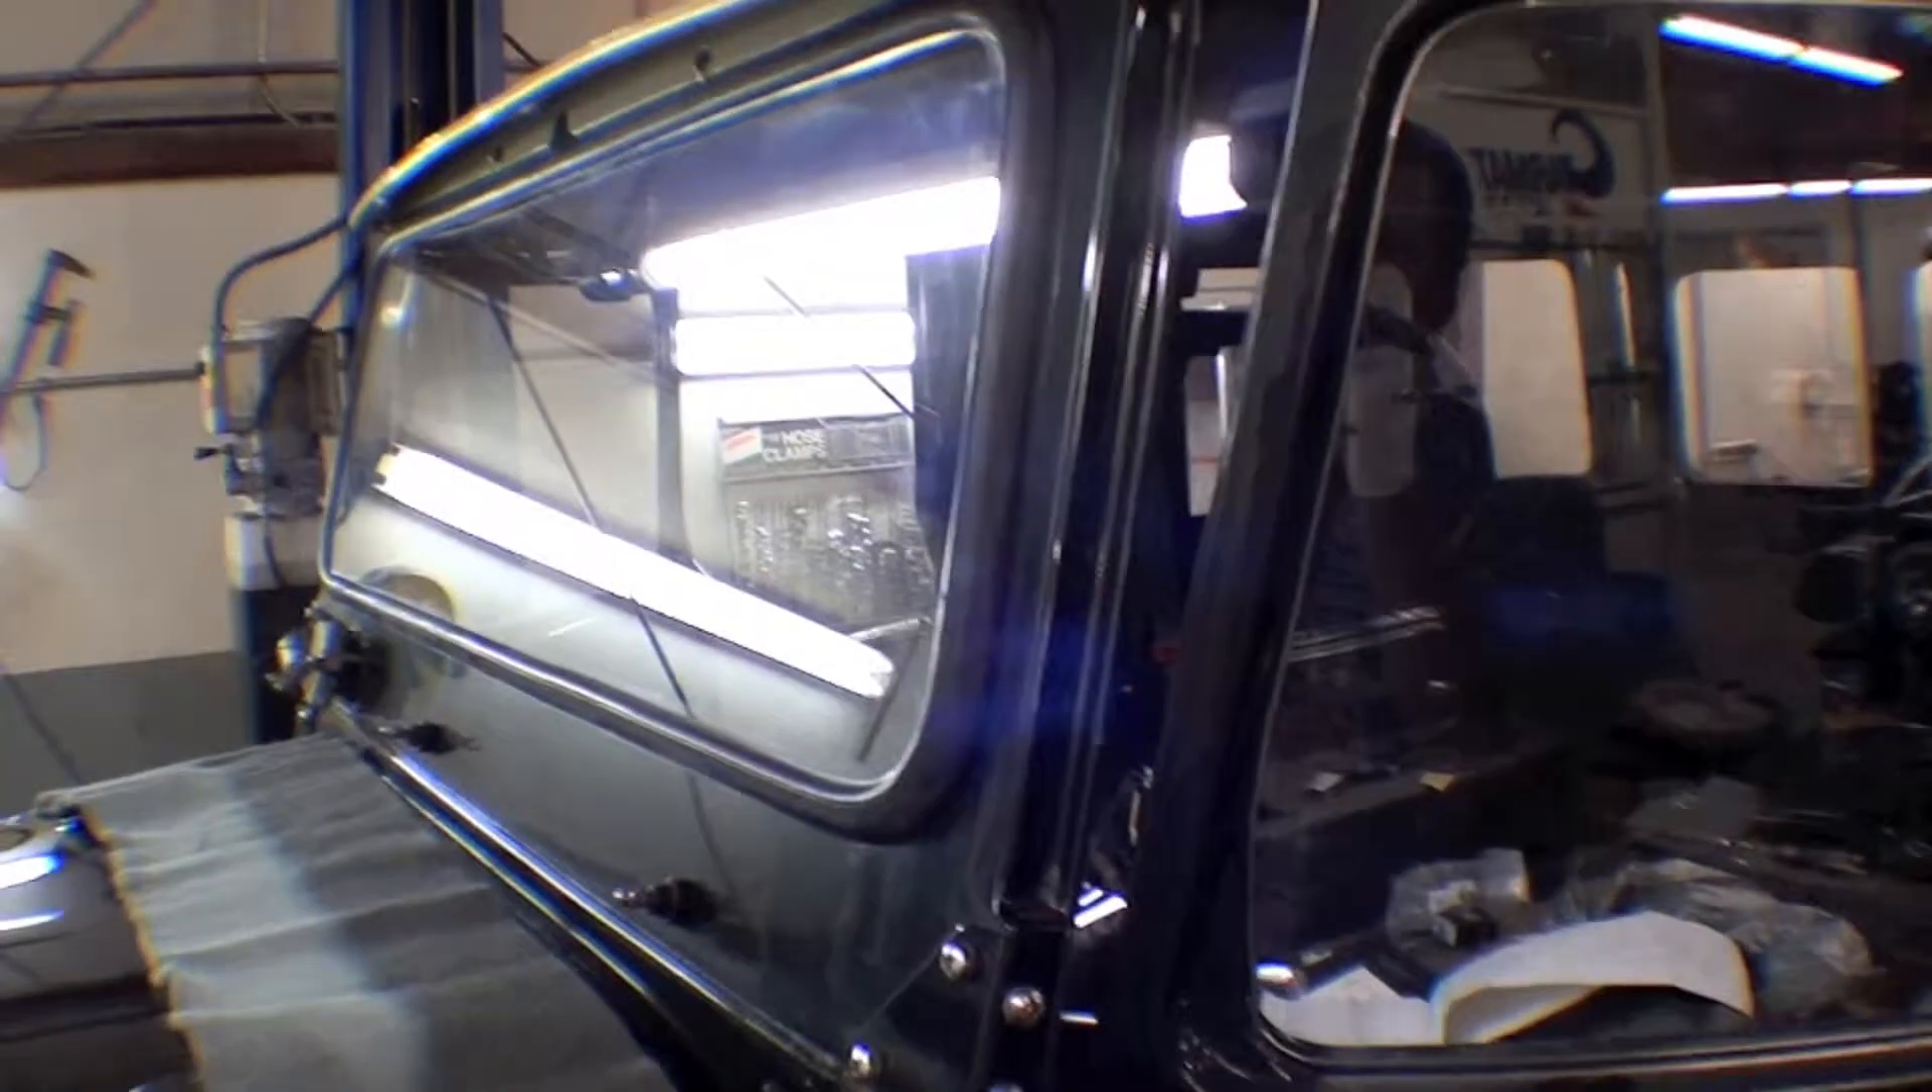And he's doing some caulking at the very end in order to seal that up from any water moisture getting in. But our windshield is now in, making the interior weatherproof.